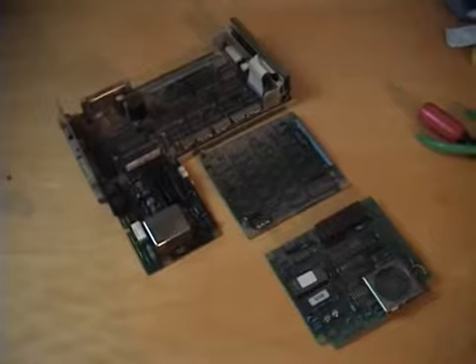Here I have the modem completely disassembled, and all the circuit boards exposed.